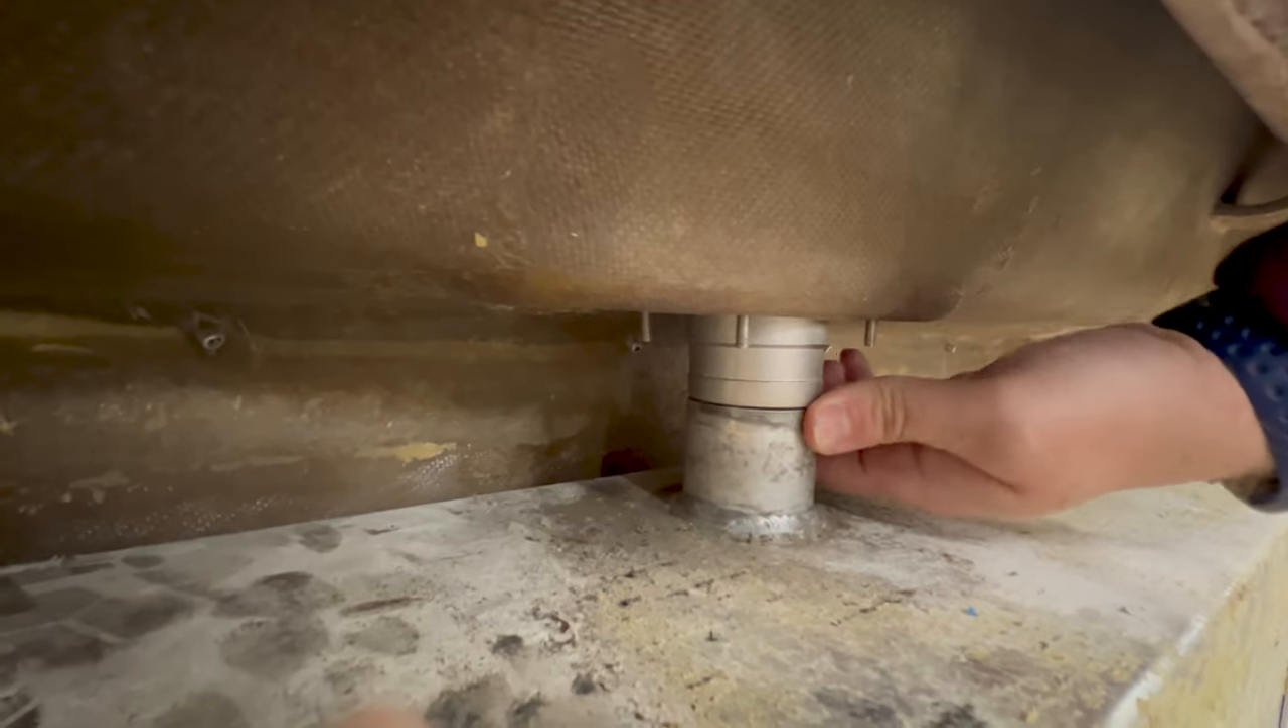You can see that i pretty much have no clearance in between the two pieces.